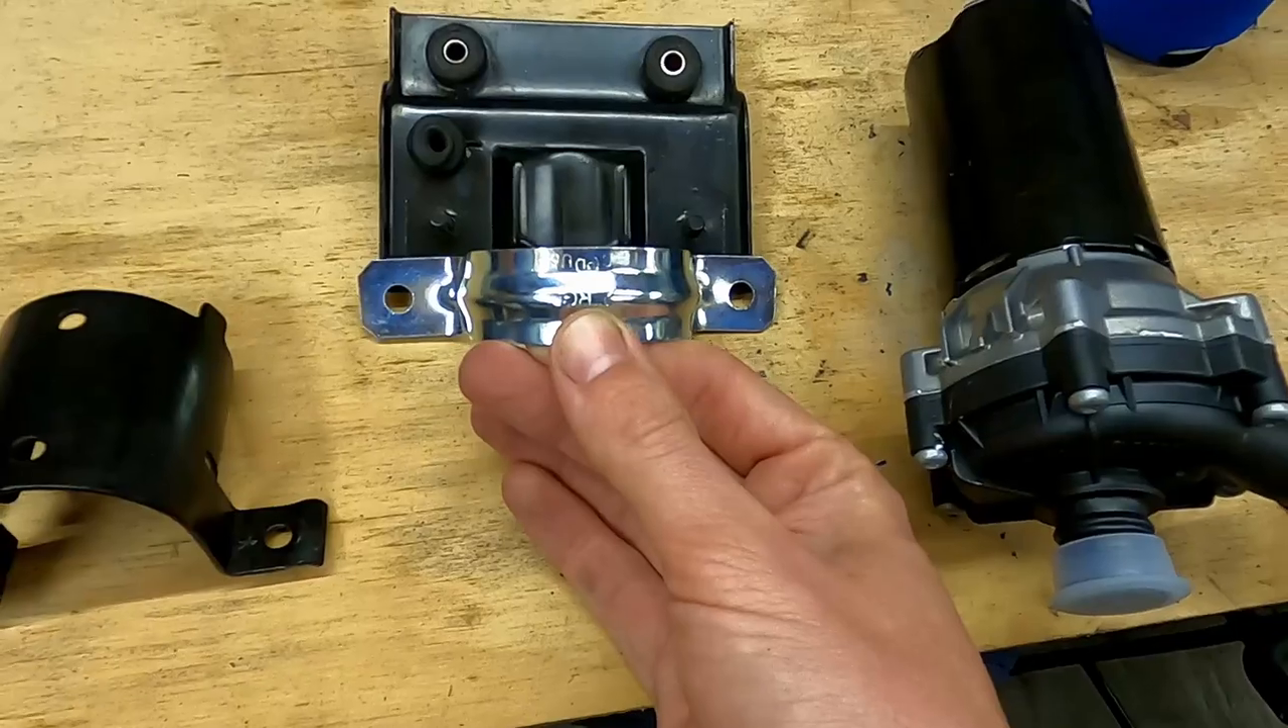So it's going to take a little bit of bending, a little bit of drilling and a little bit of grinding, because as you can see as well, these tabs are too wide to fit on this plate.